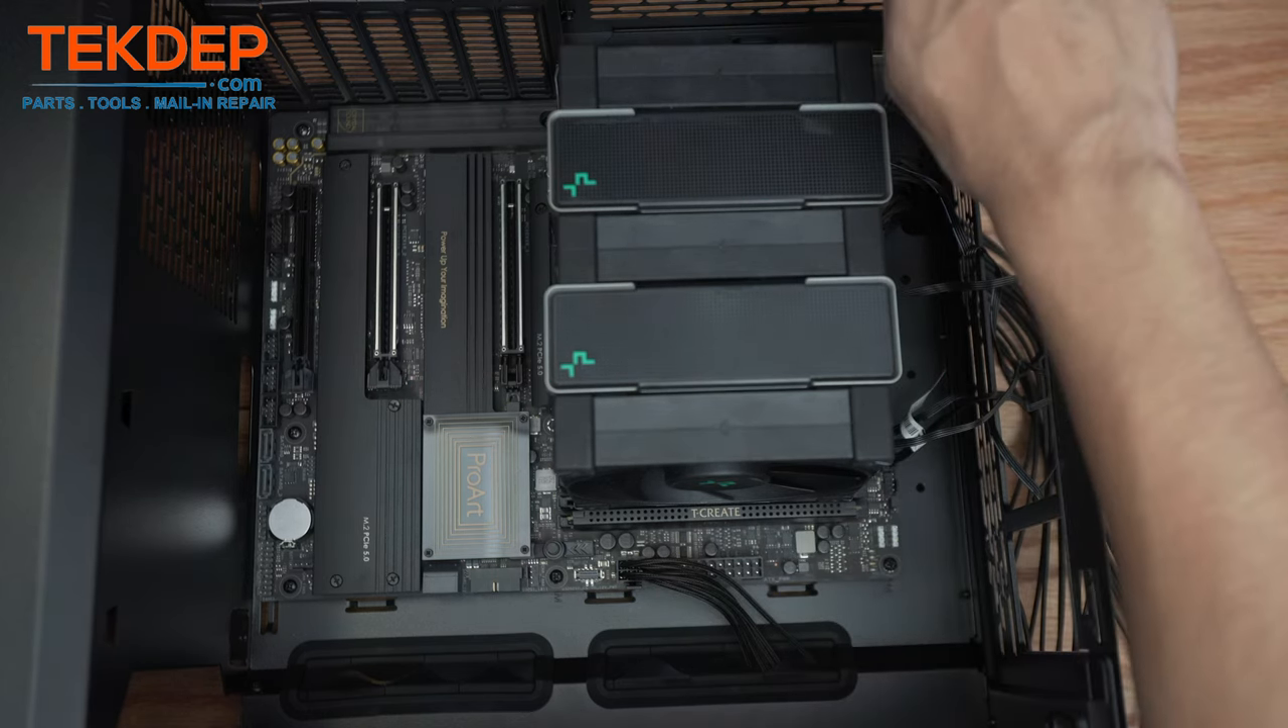That's the motherboard fully installed.